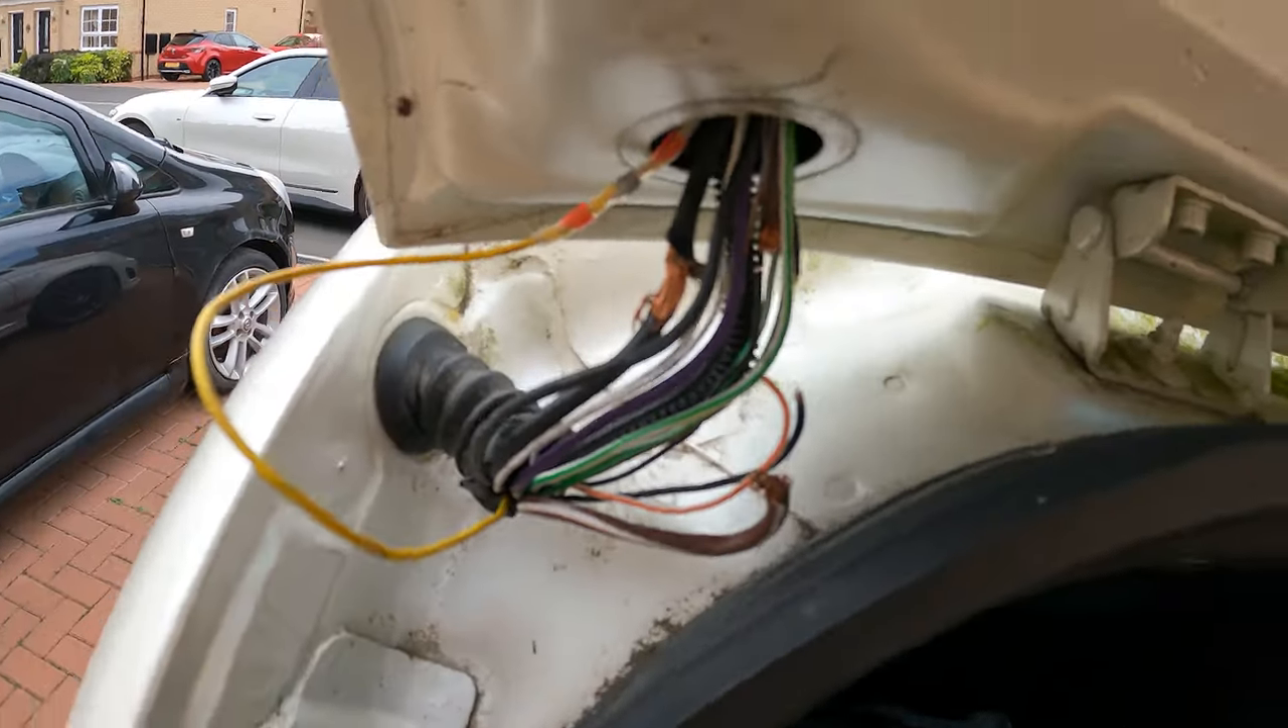I've left the grommet in here I've not taken the complete thing off in case it rains tonight.